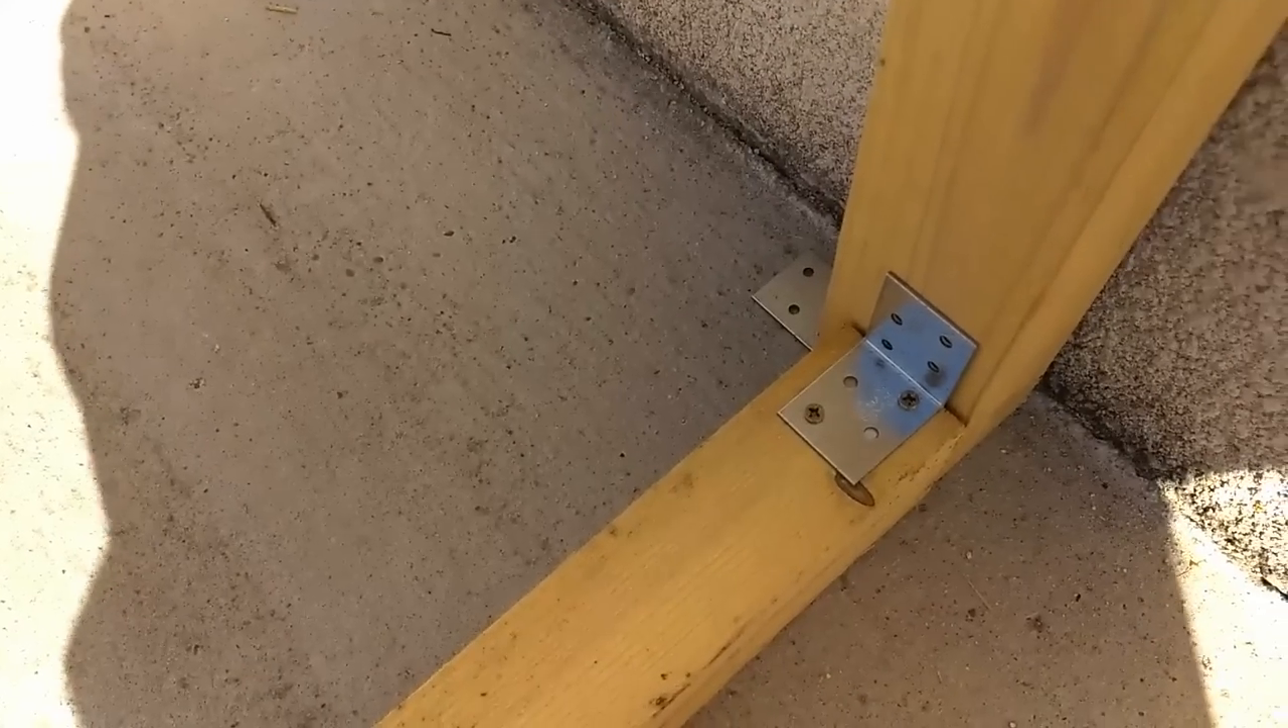Donc j'ai fixé la première équerre.